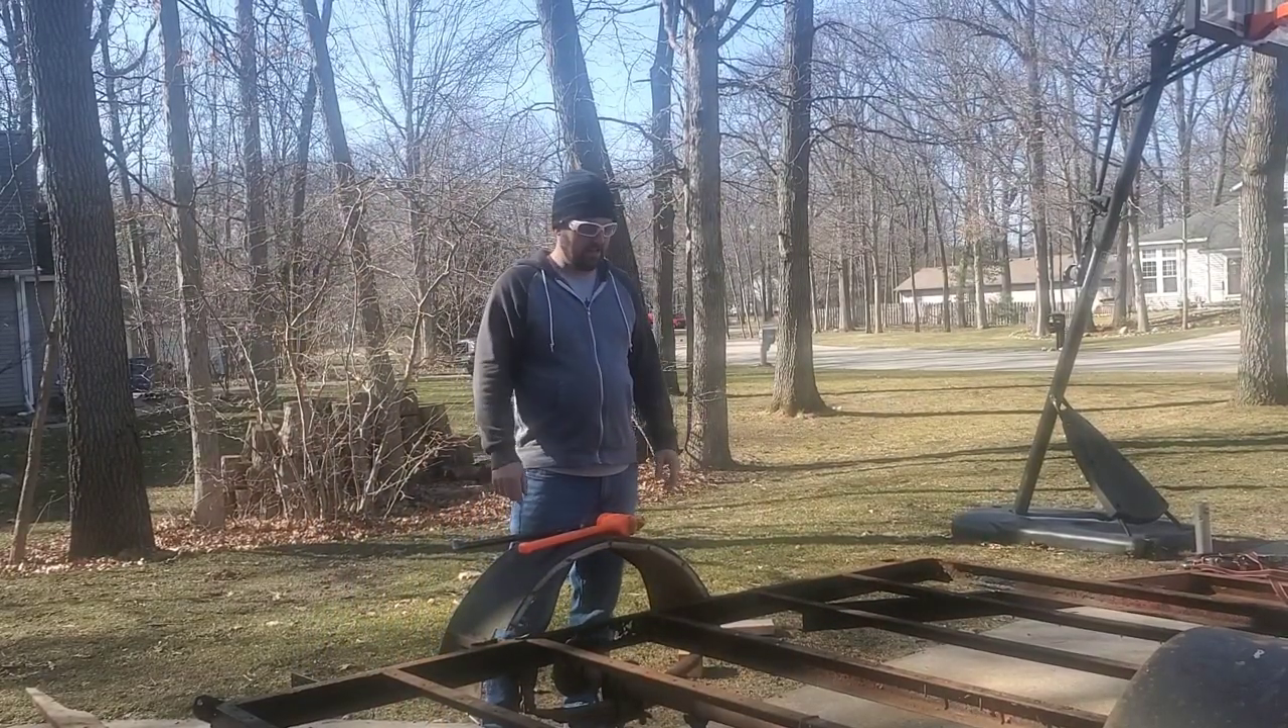All right, we got all the deck boards off, and honestly, it doesn't look that bad.